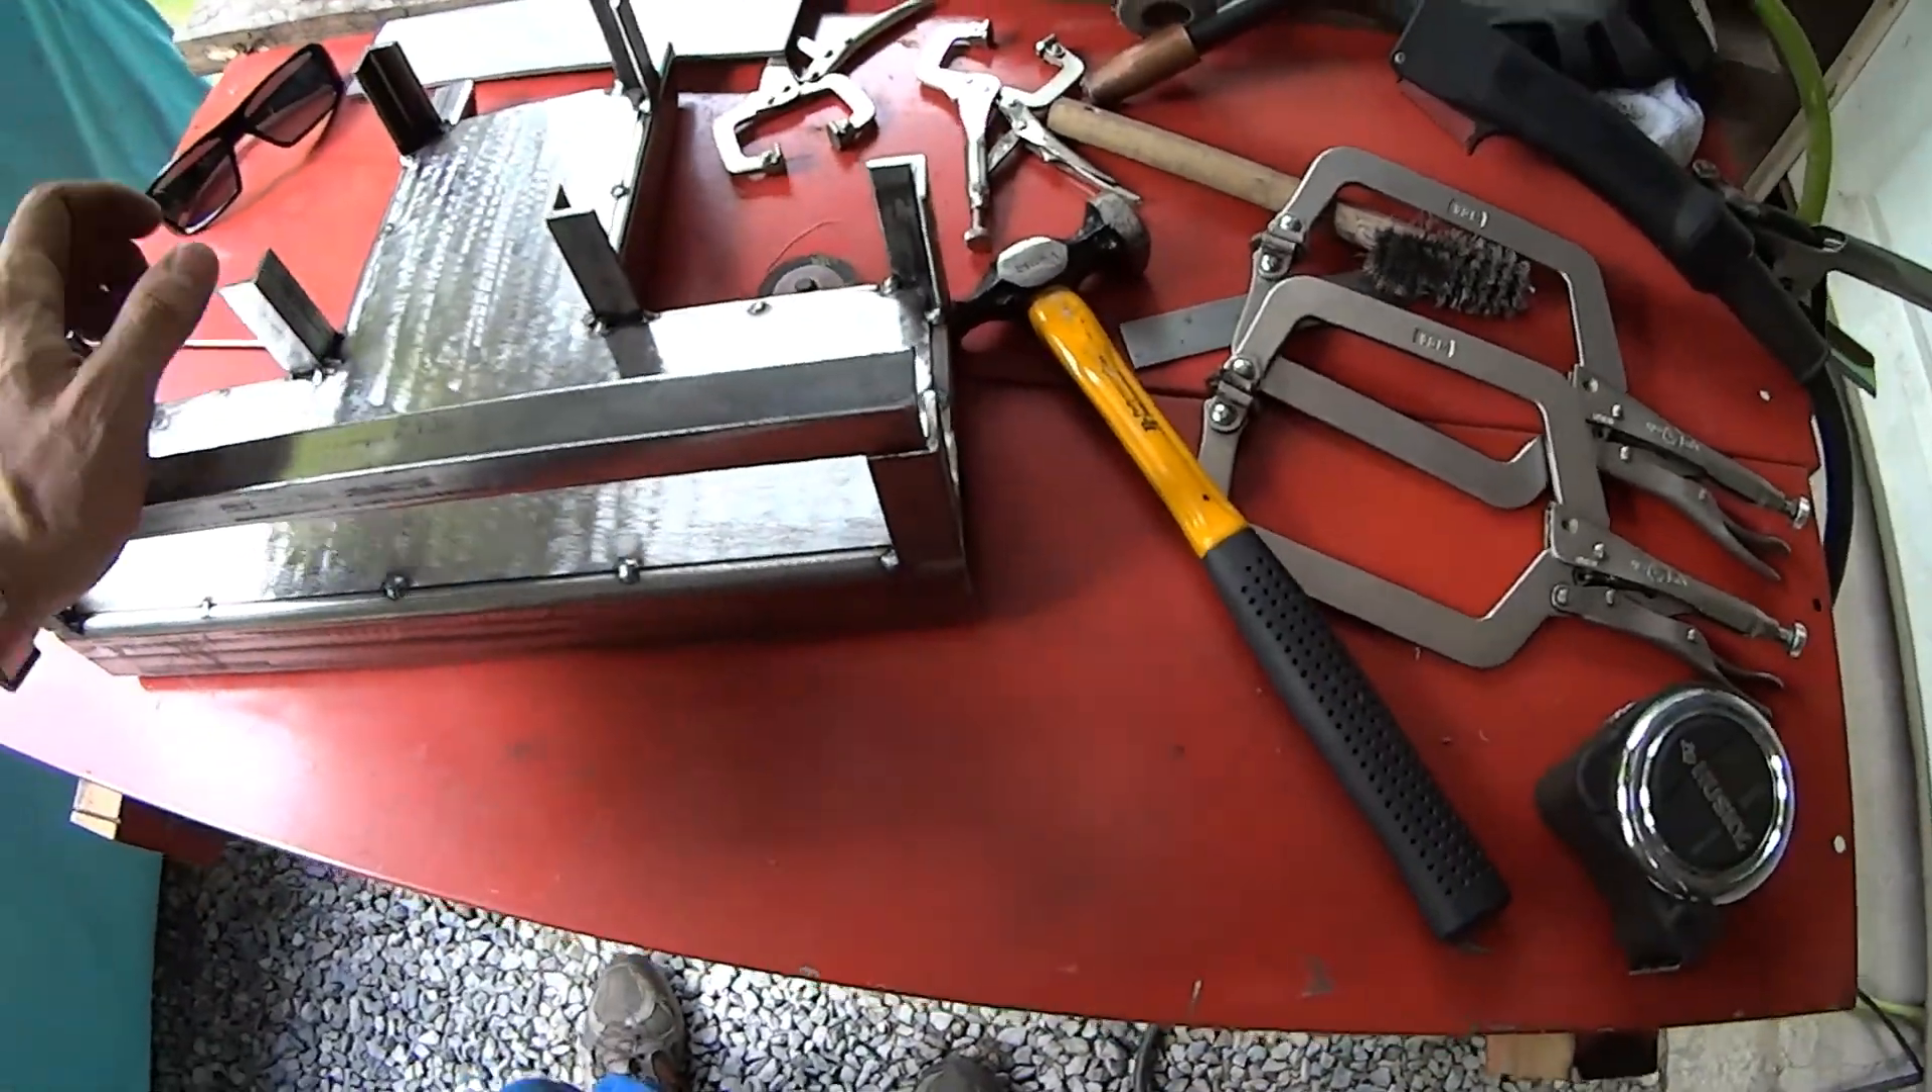You can see i've got all my uprights put up.